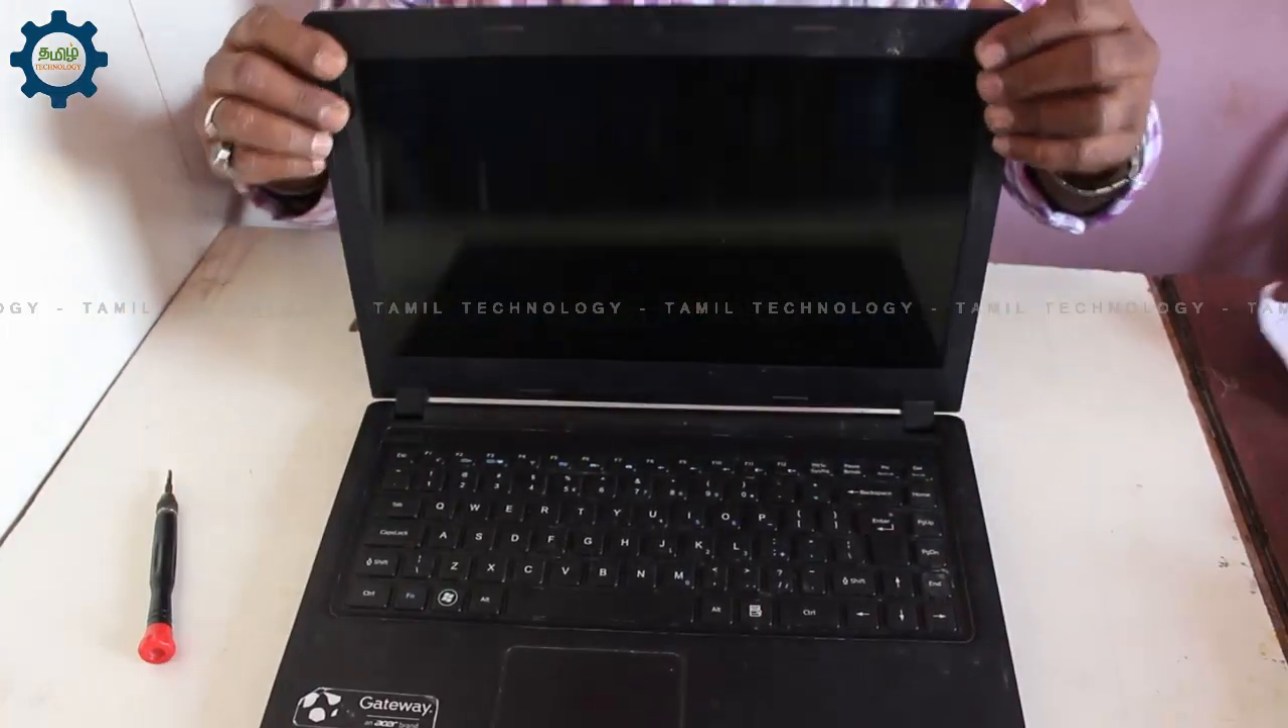So now the display is assembled and ready.